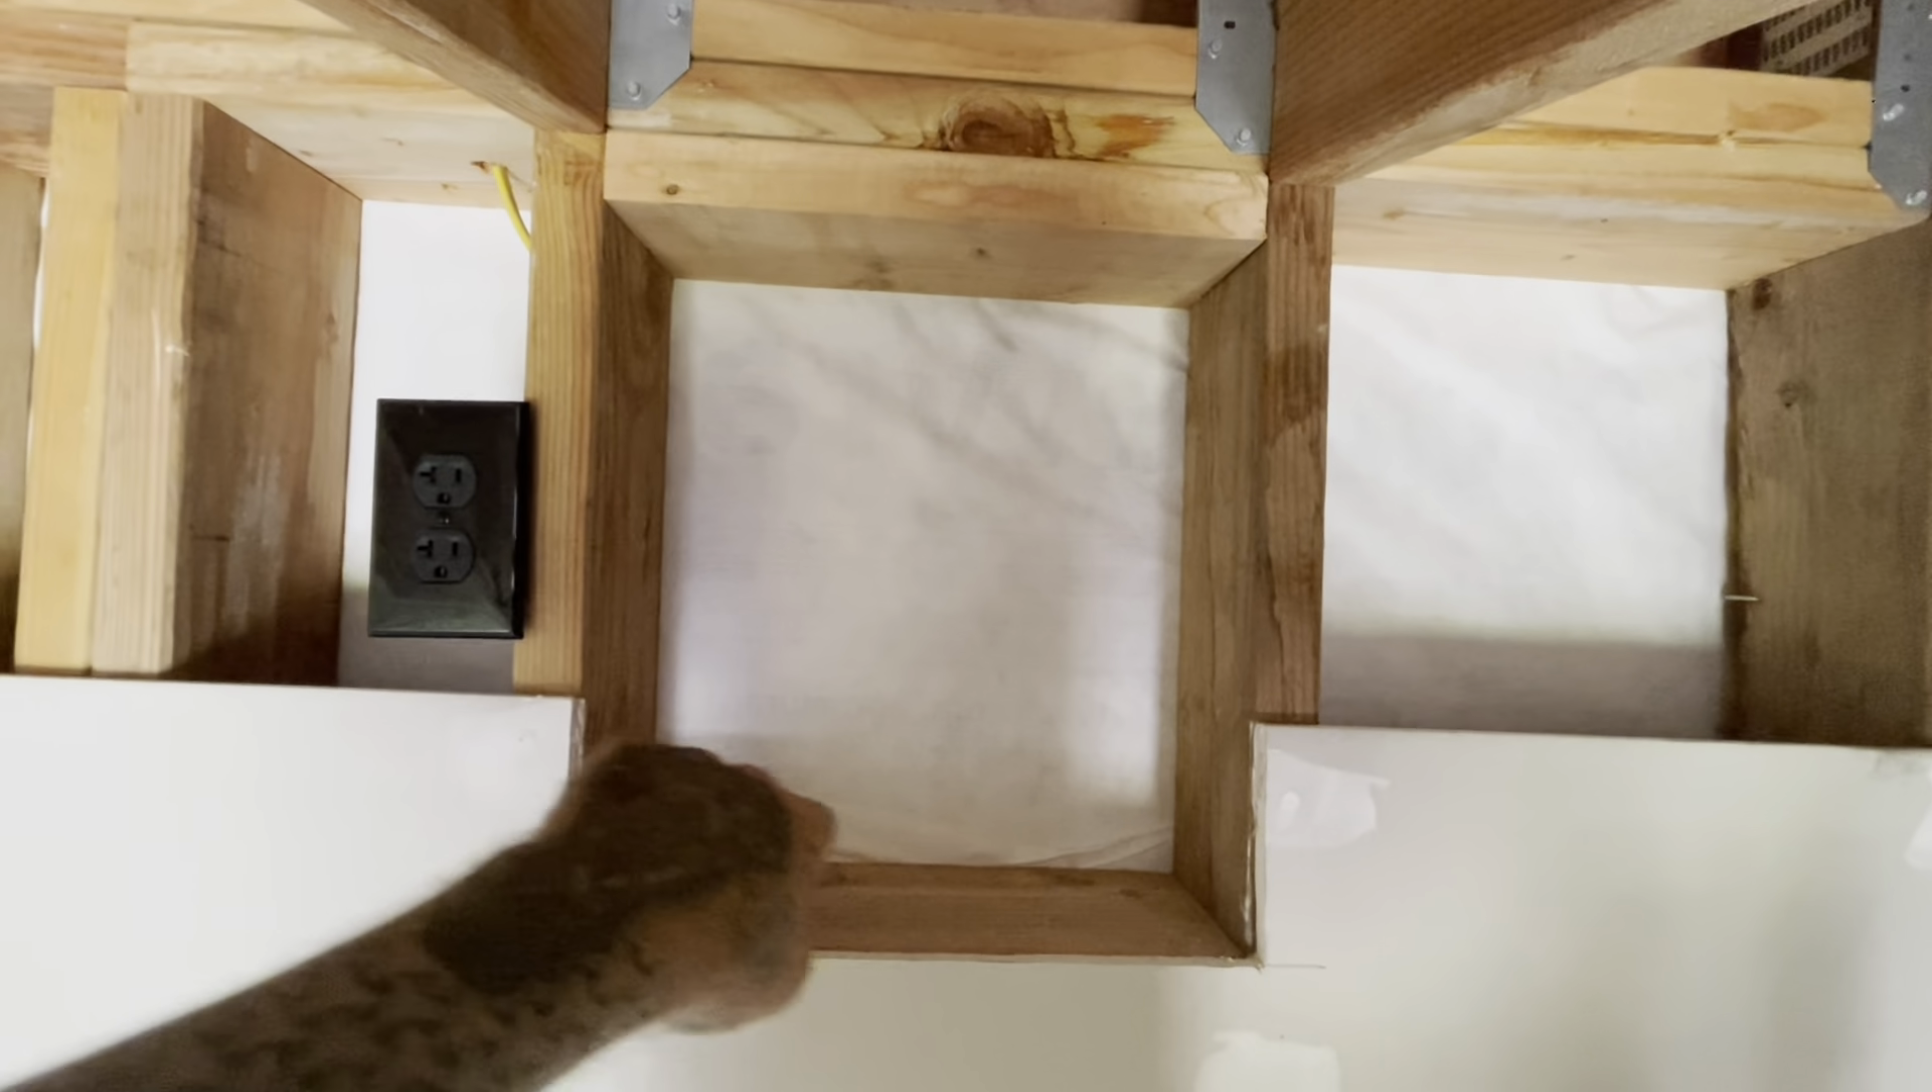I added a two-by-six on the bottom, two-by-six on the top.